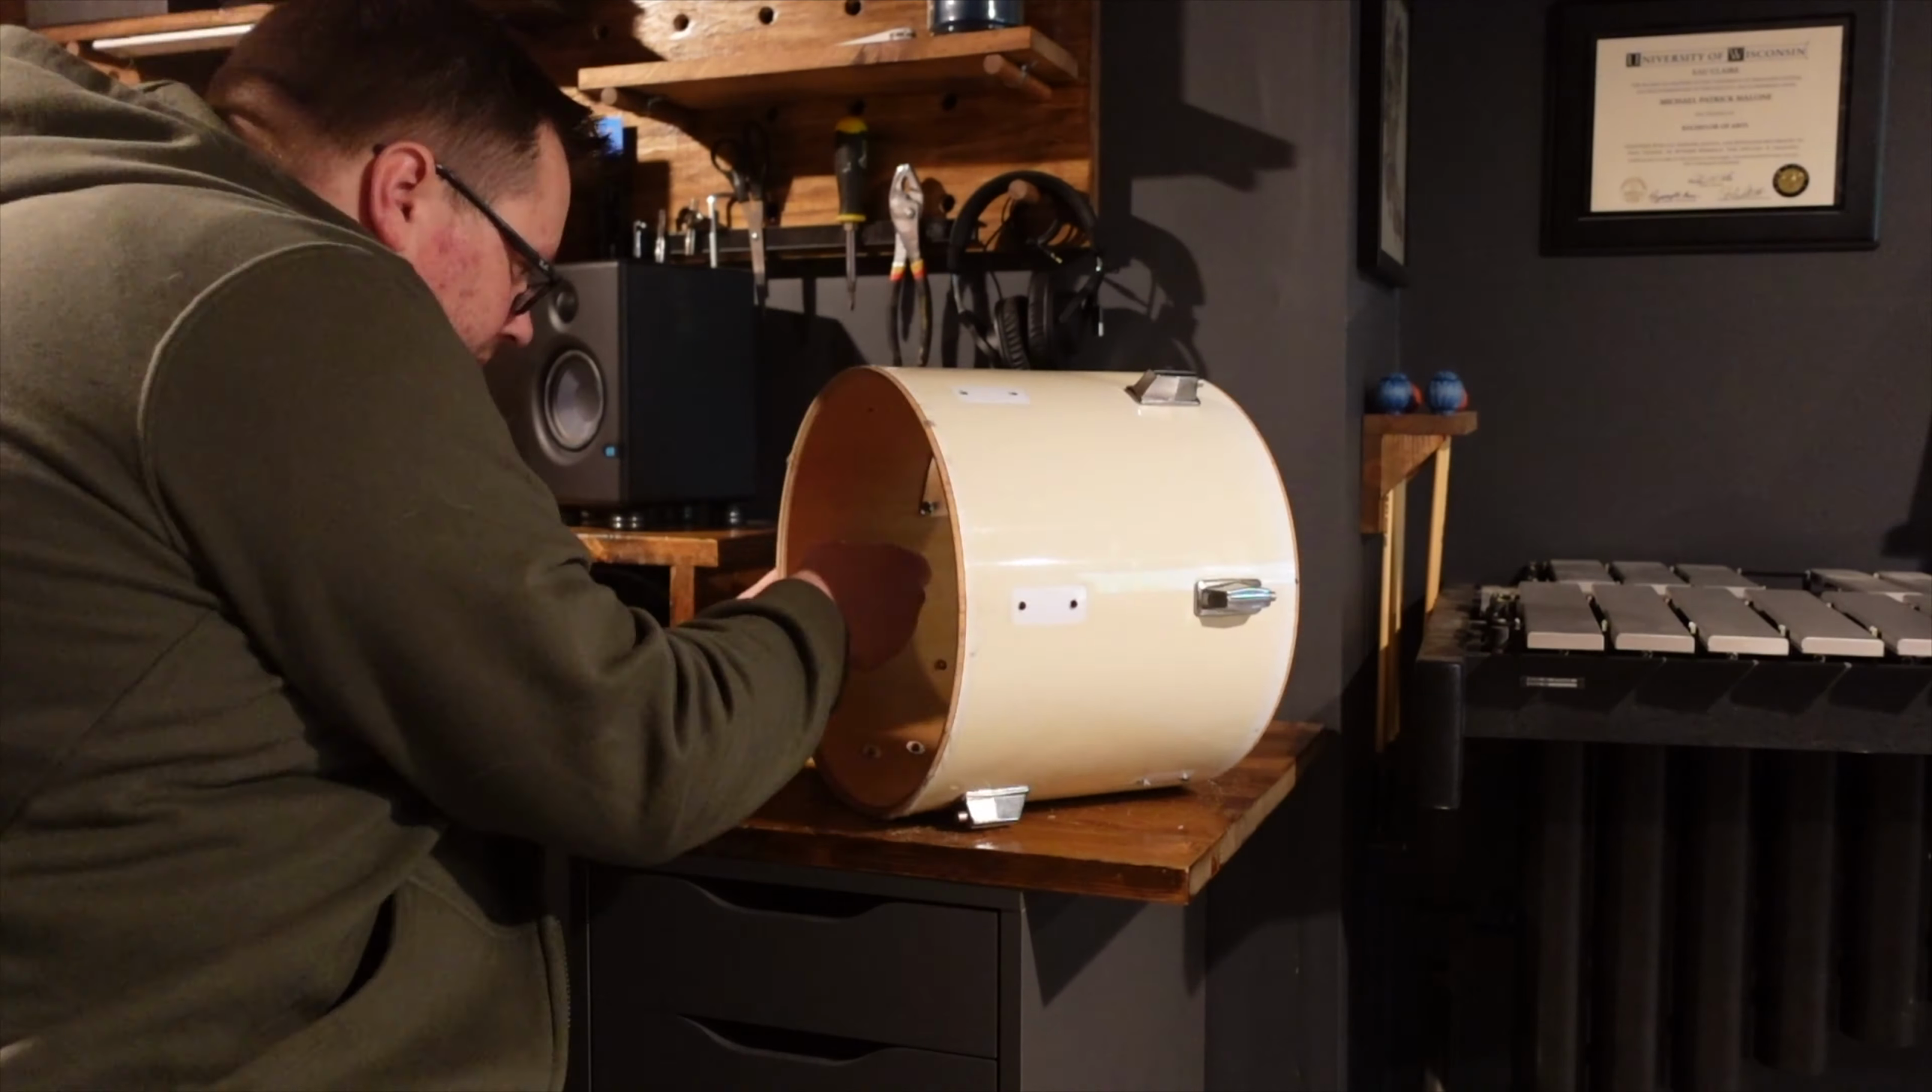So to get started, I went ahead and unscrewed all the tension rods and removed both hoops and heads from the drum.